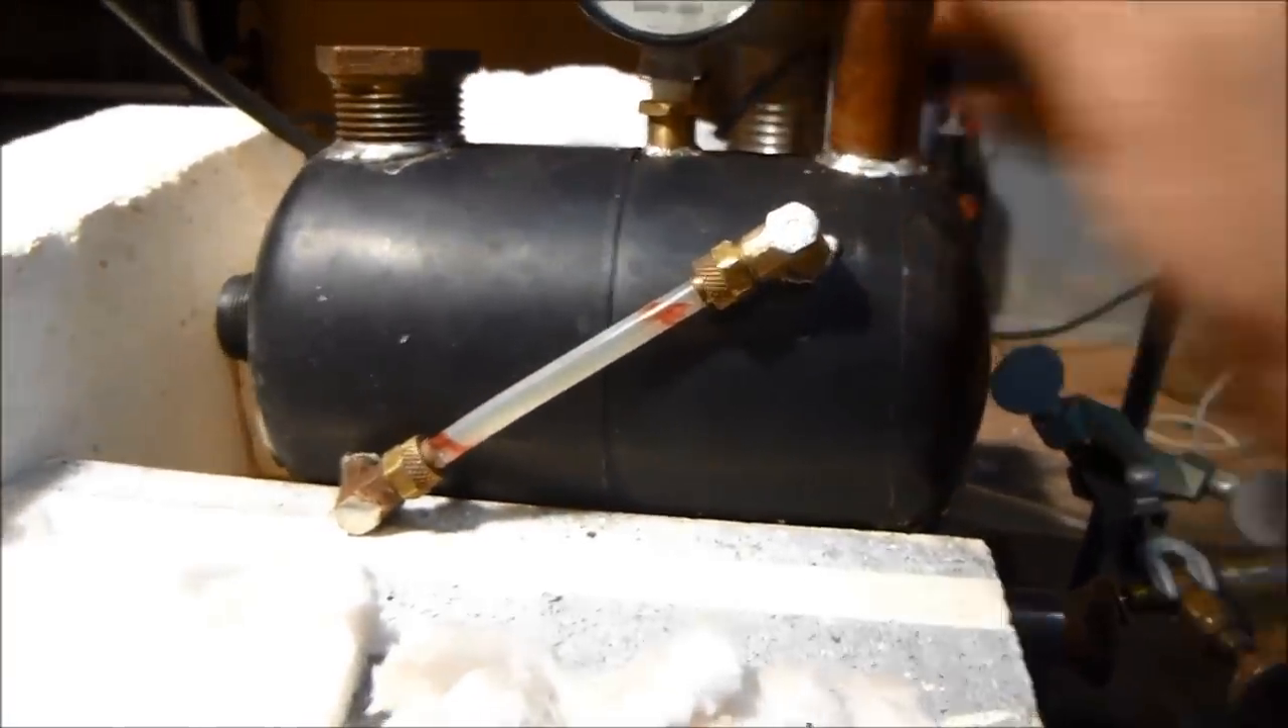And yeah so the boiler just sits right on top like that.